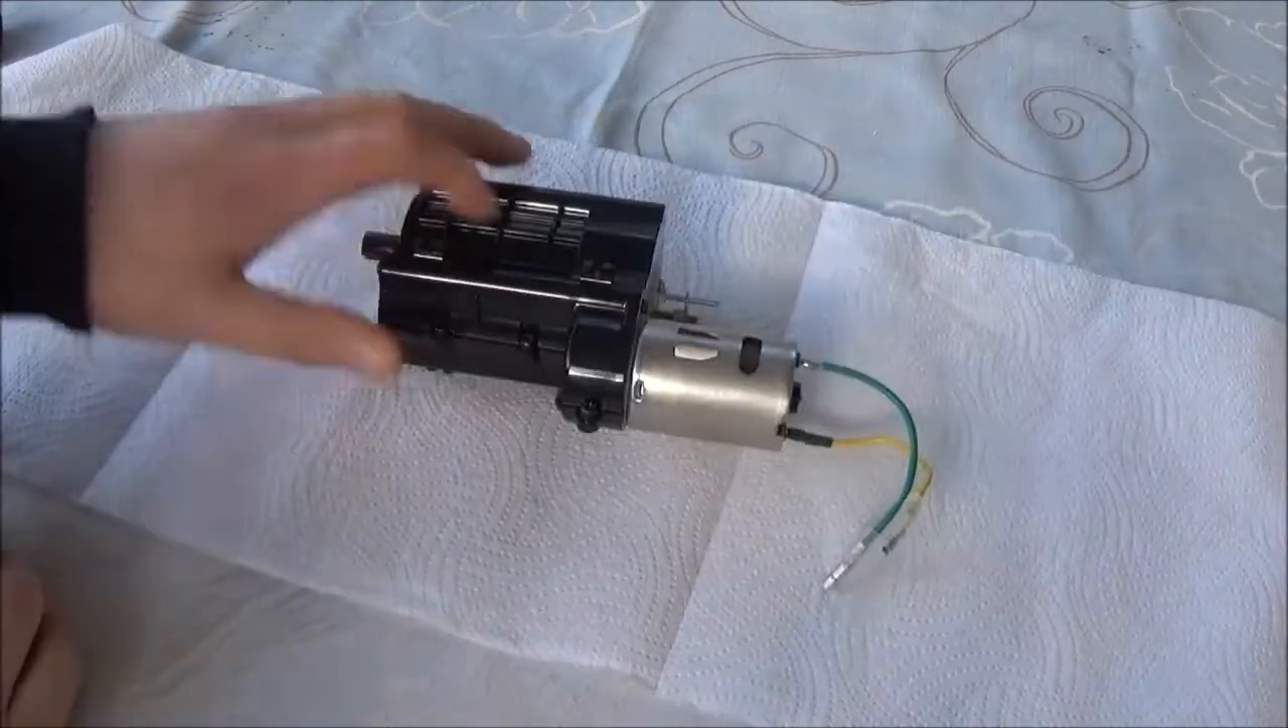OK, so I've got the gearbox out of the chassis.